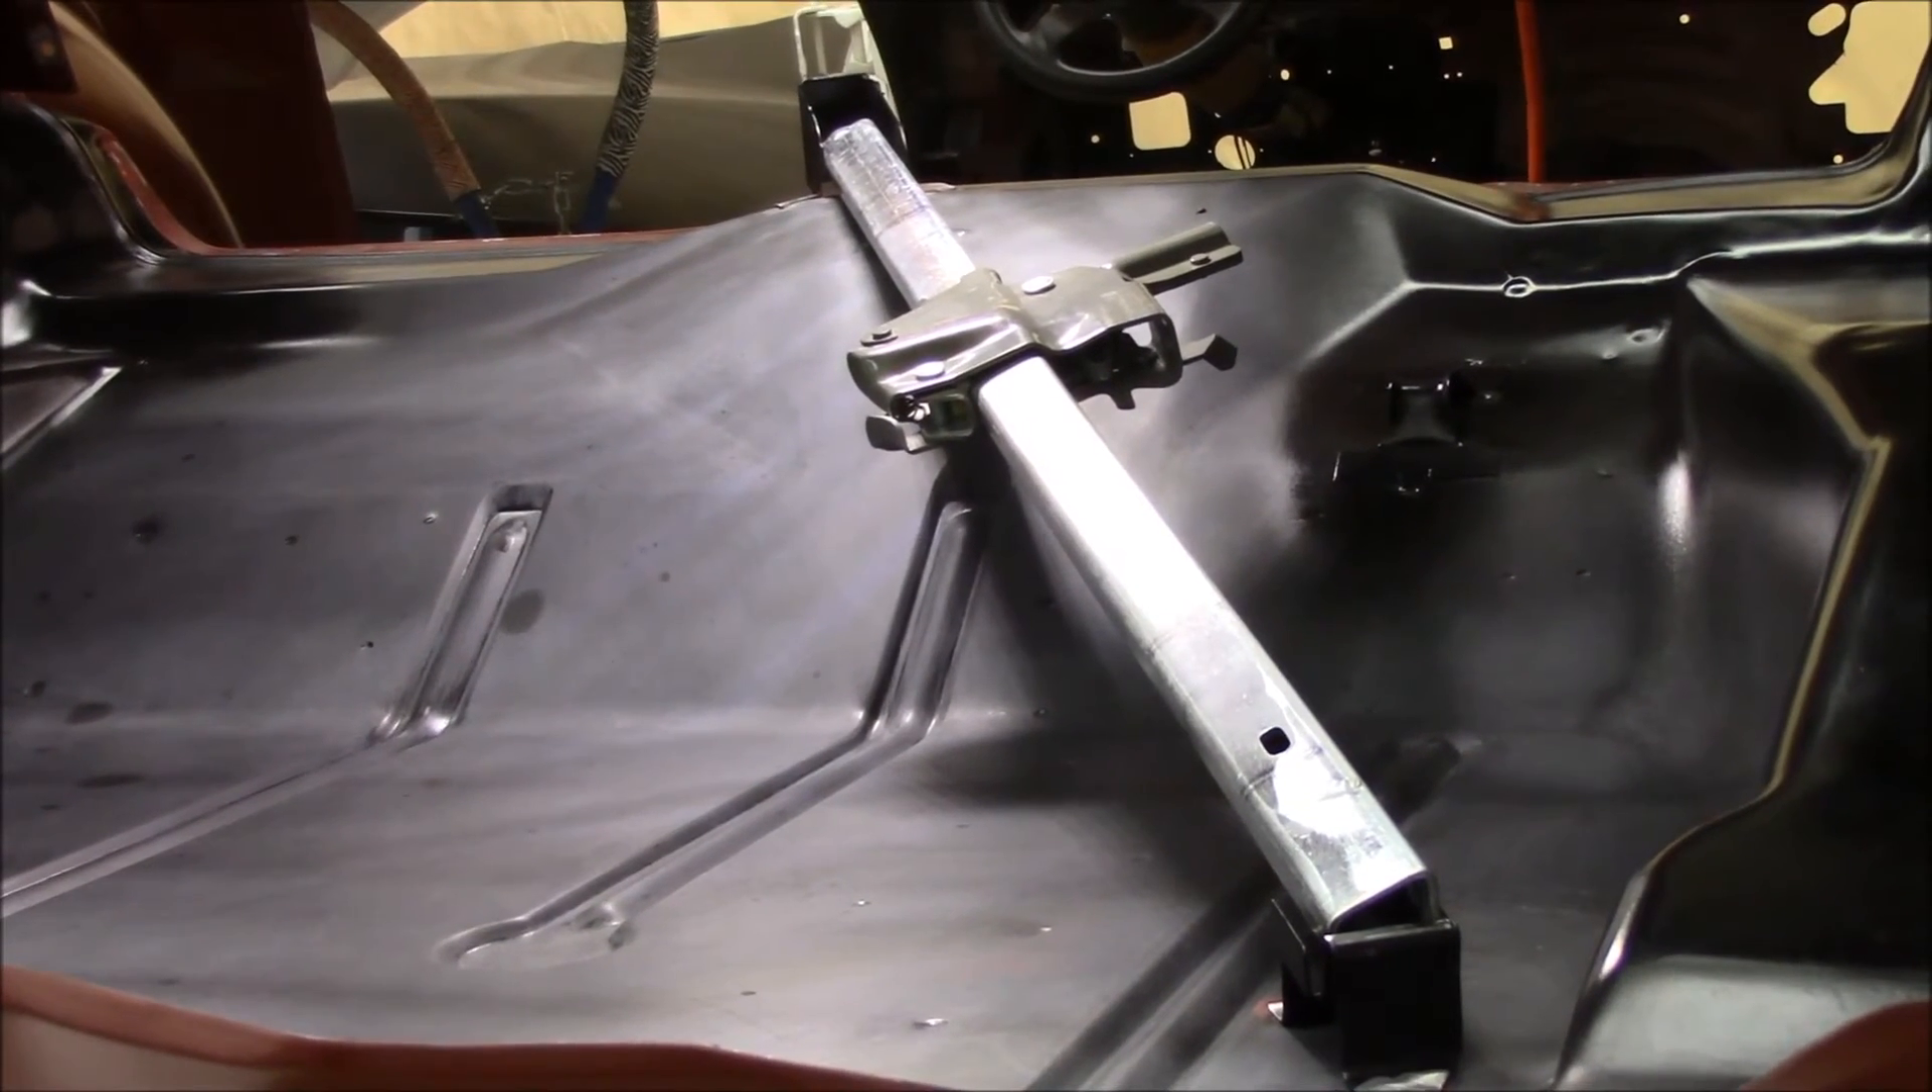There is the bumper jack setting in place.